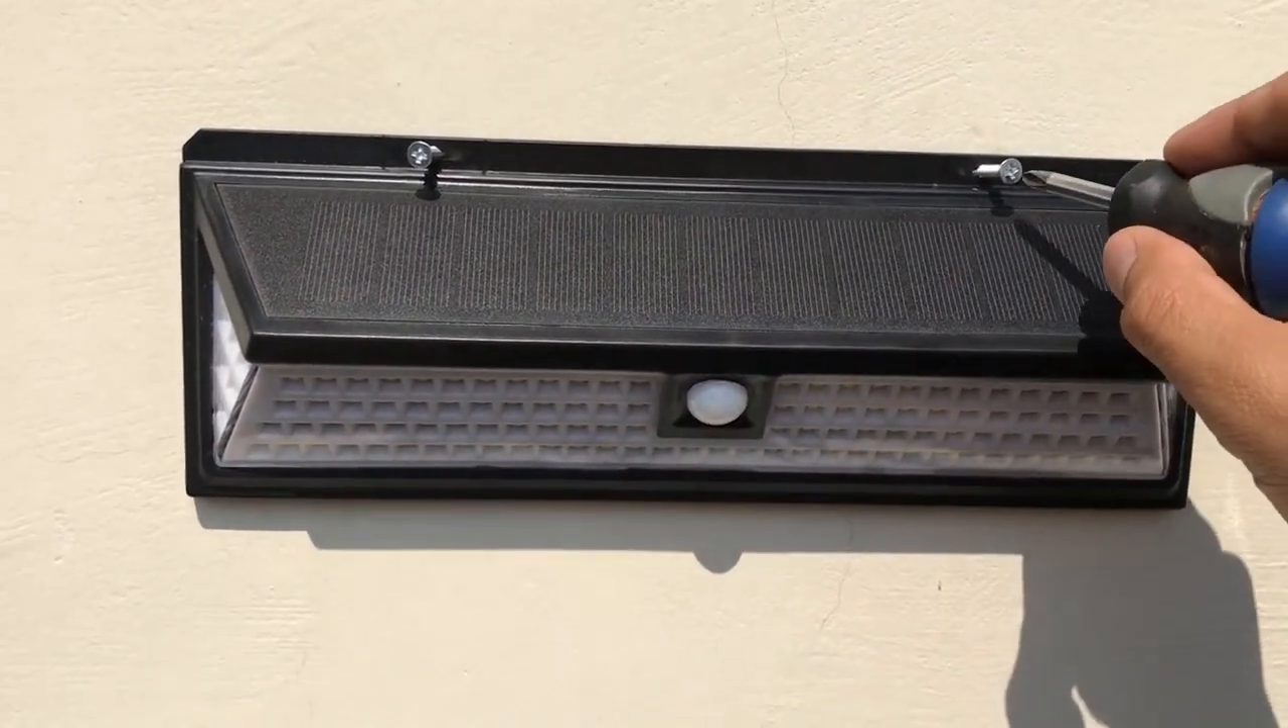Coloquei os dois parafusos, né, nas buchinhas, agora é só apertar.